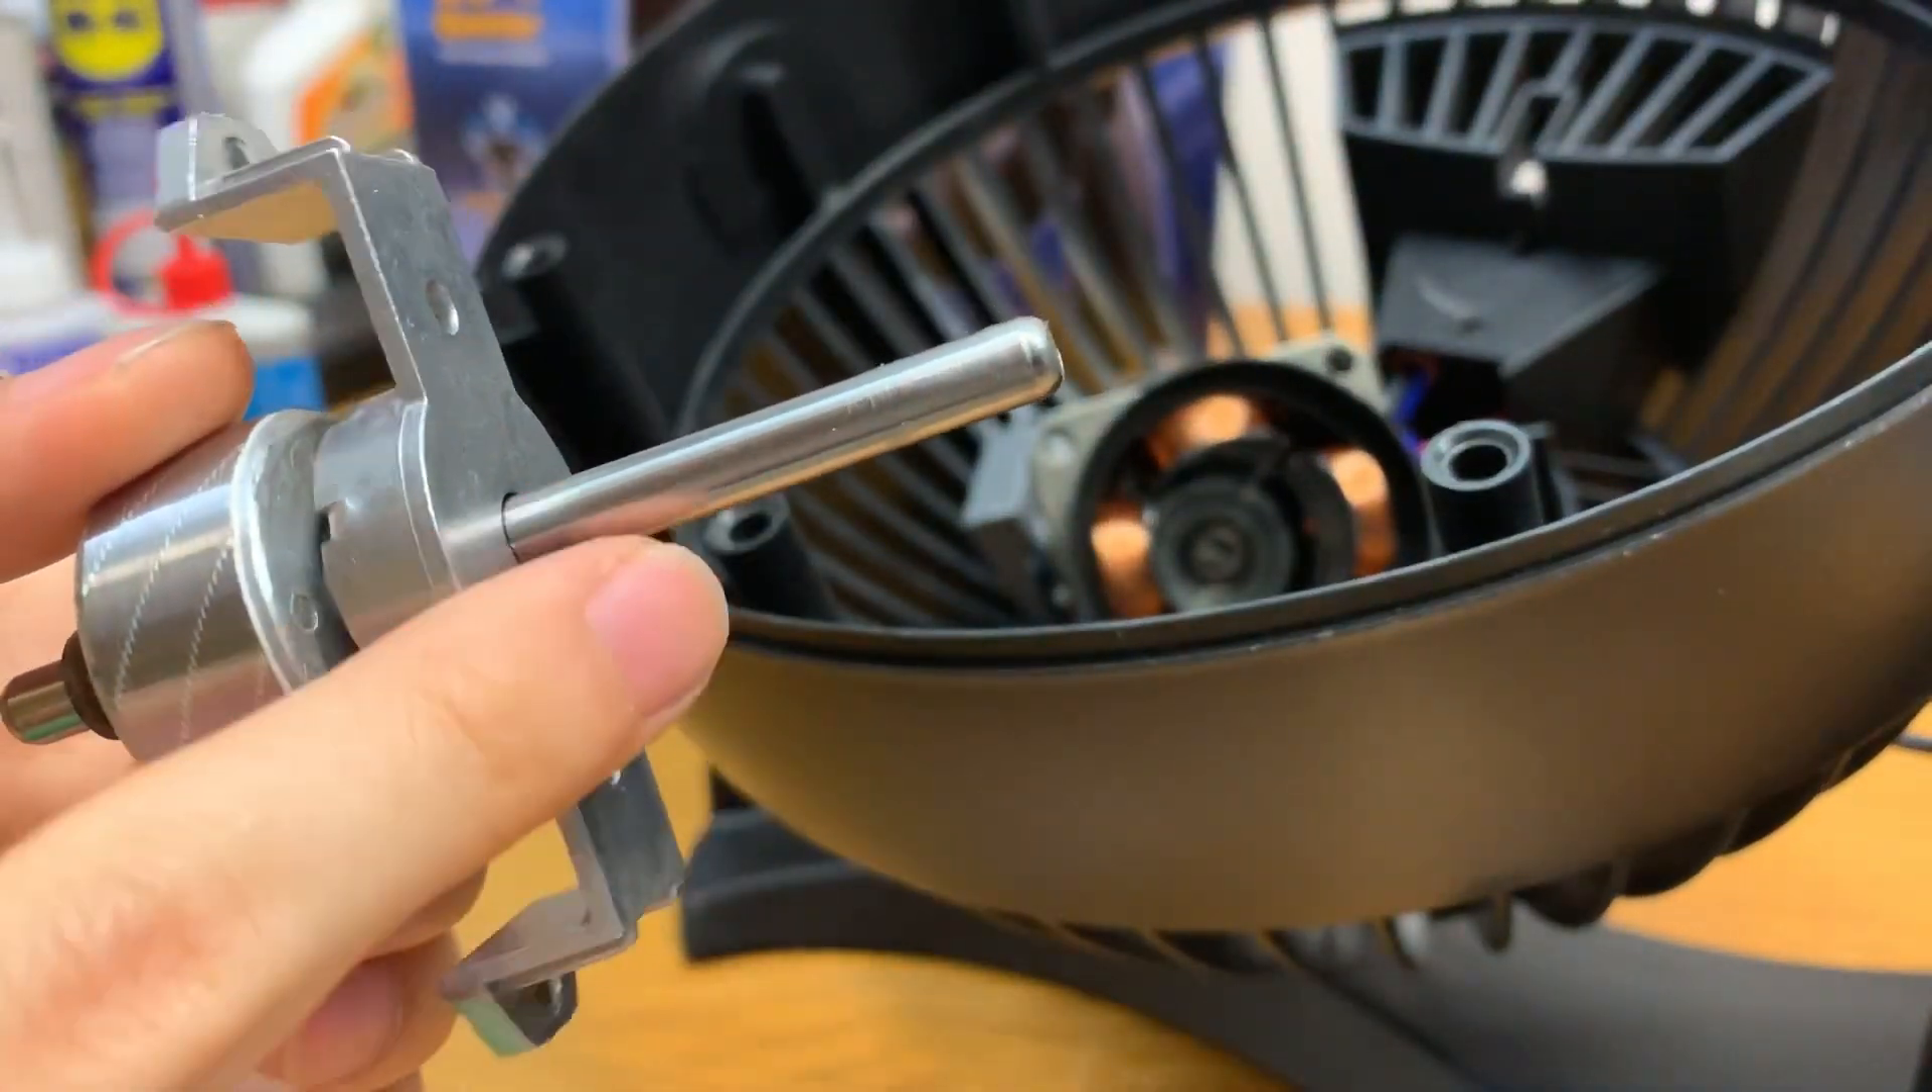So here we have the rotor and the front bearing assembly pulled out of the stator.